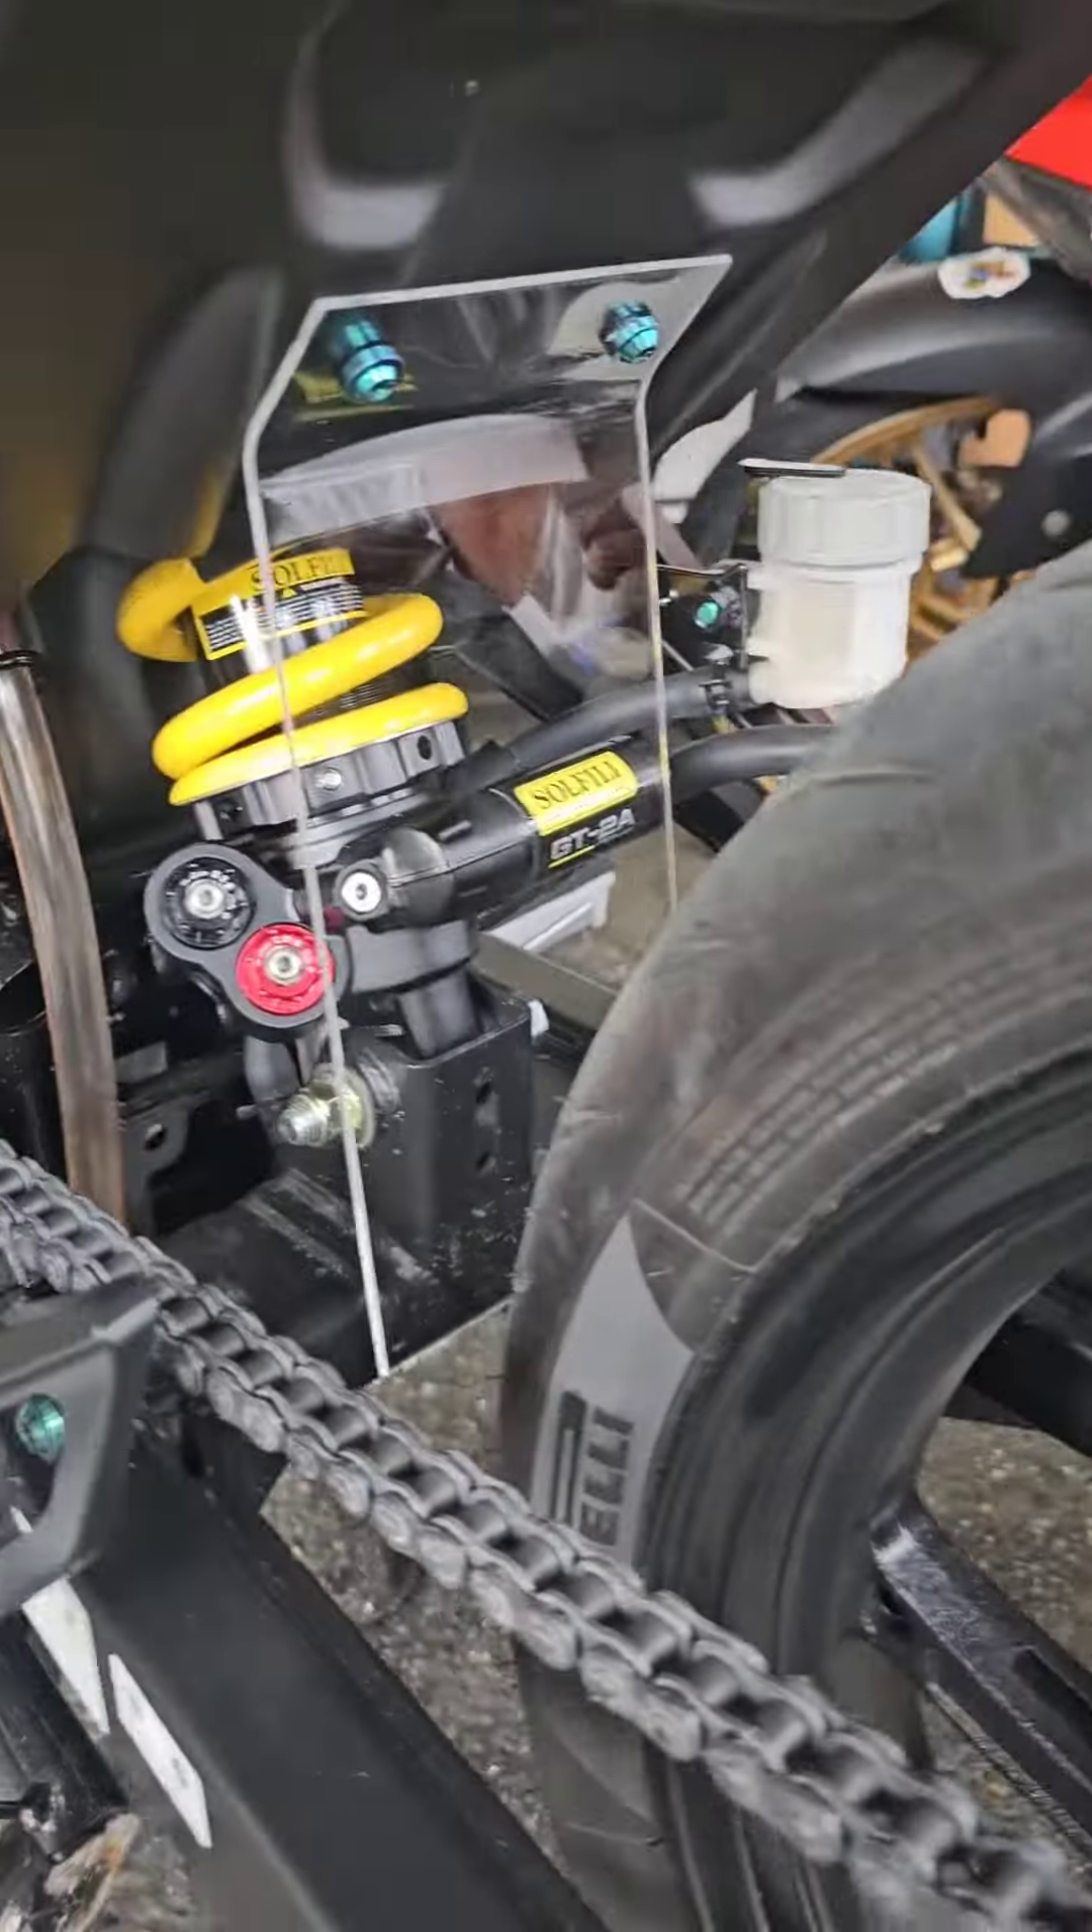At may cover na yung ating monoshock.